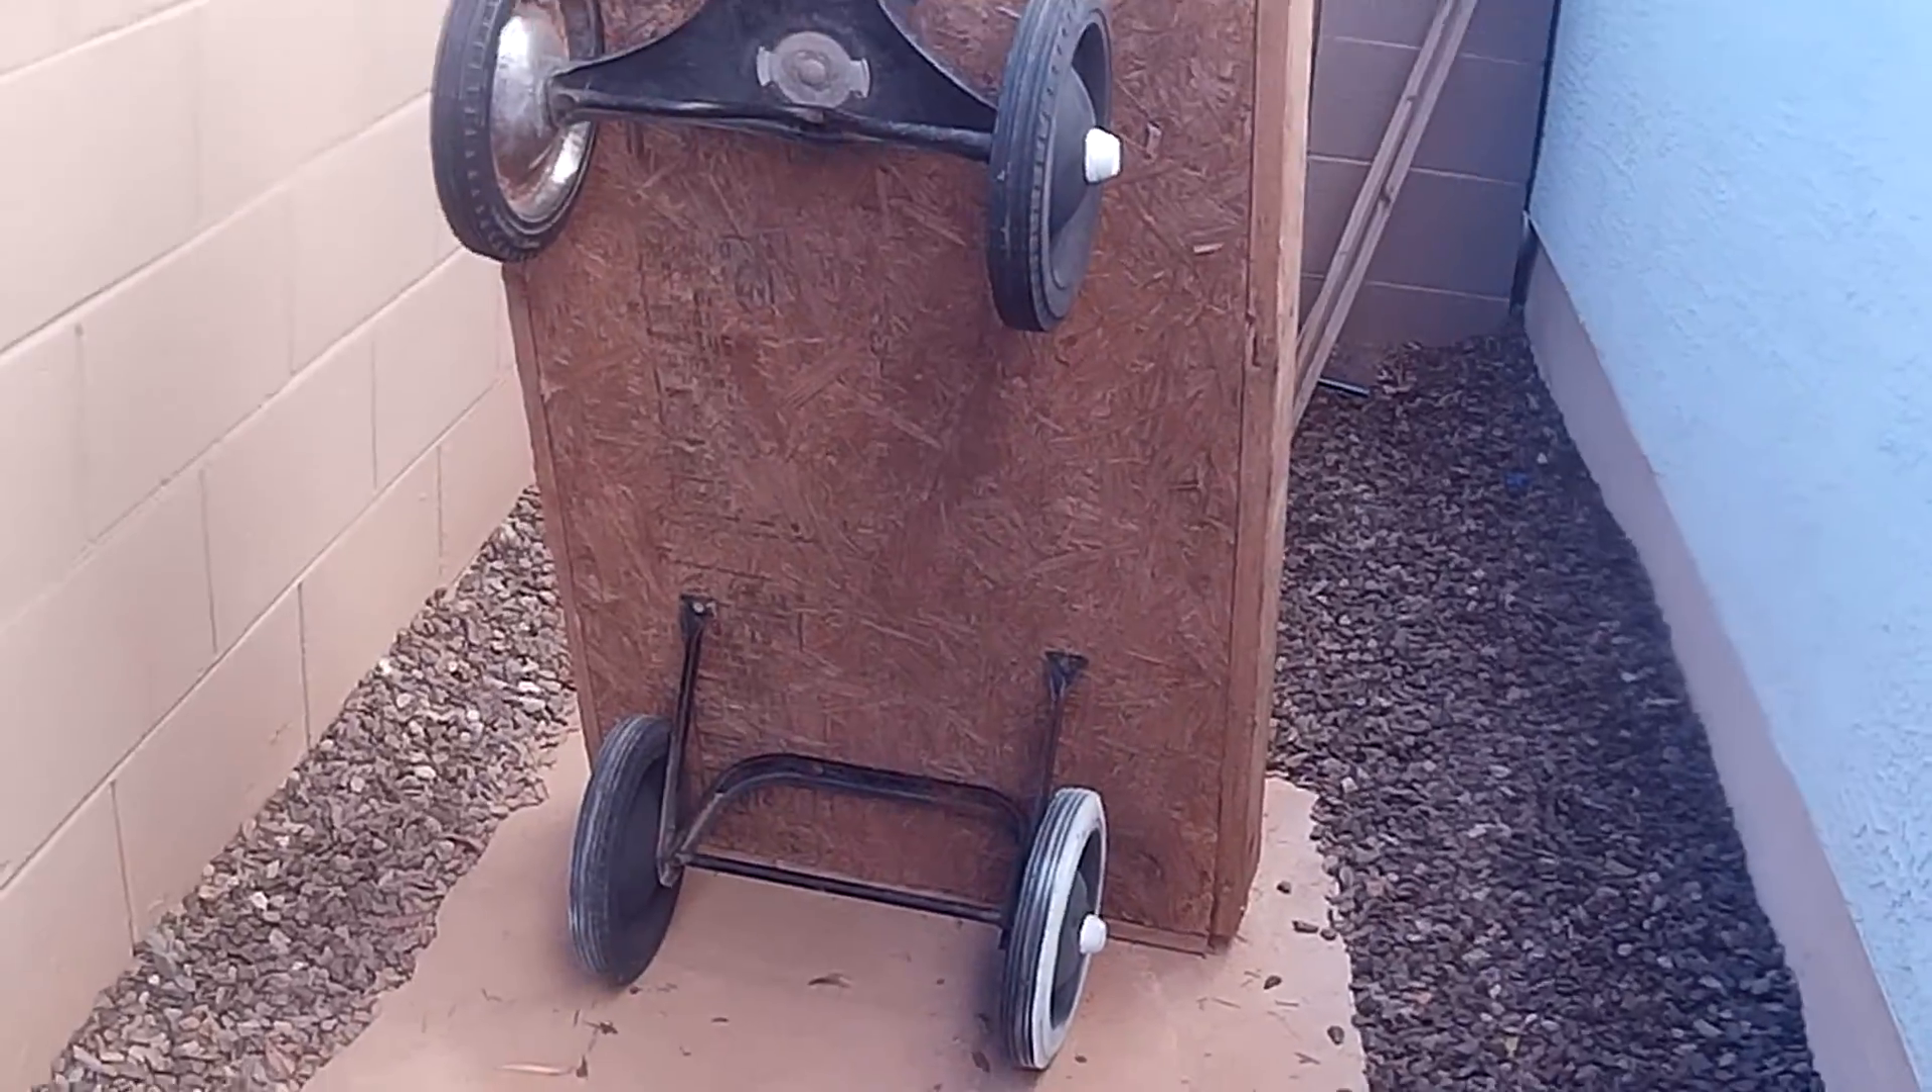Alright guys, so right here, as you can see, we got this piece of plywood and two wagon axles on it.